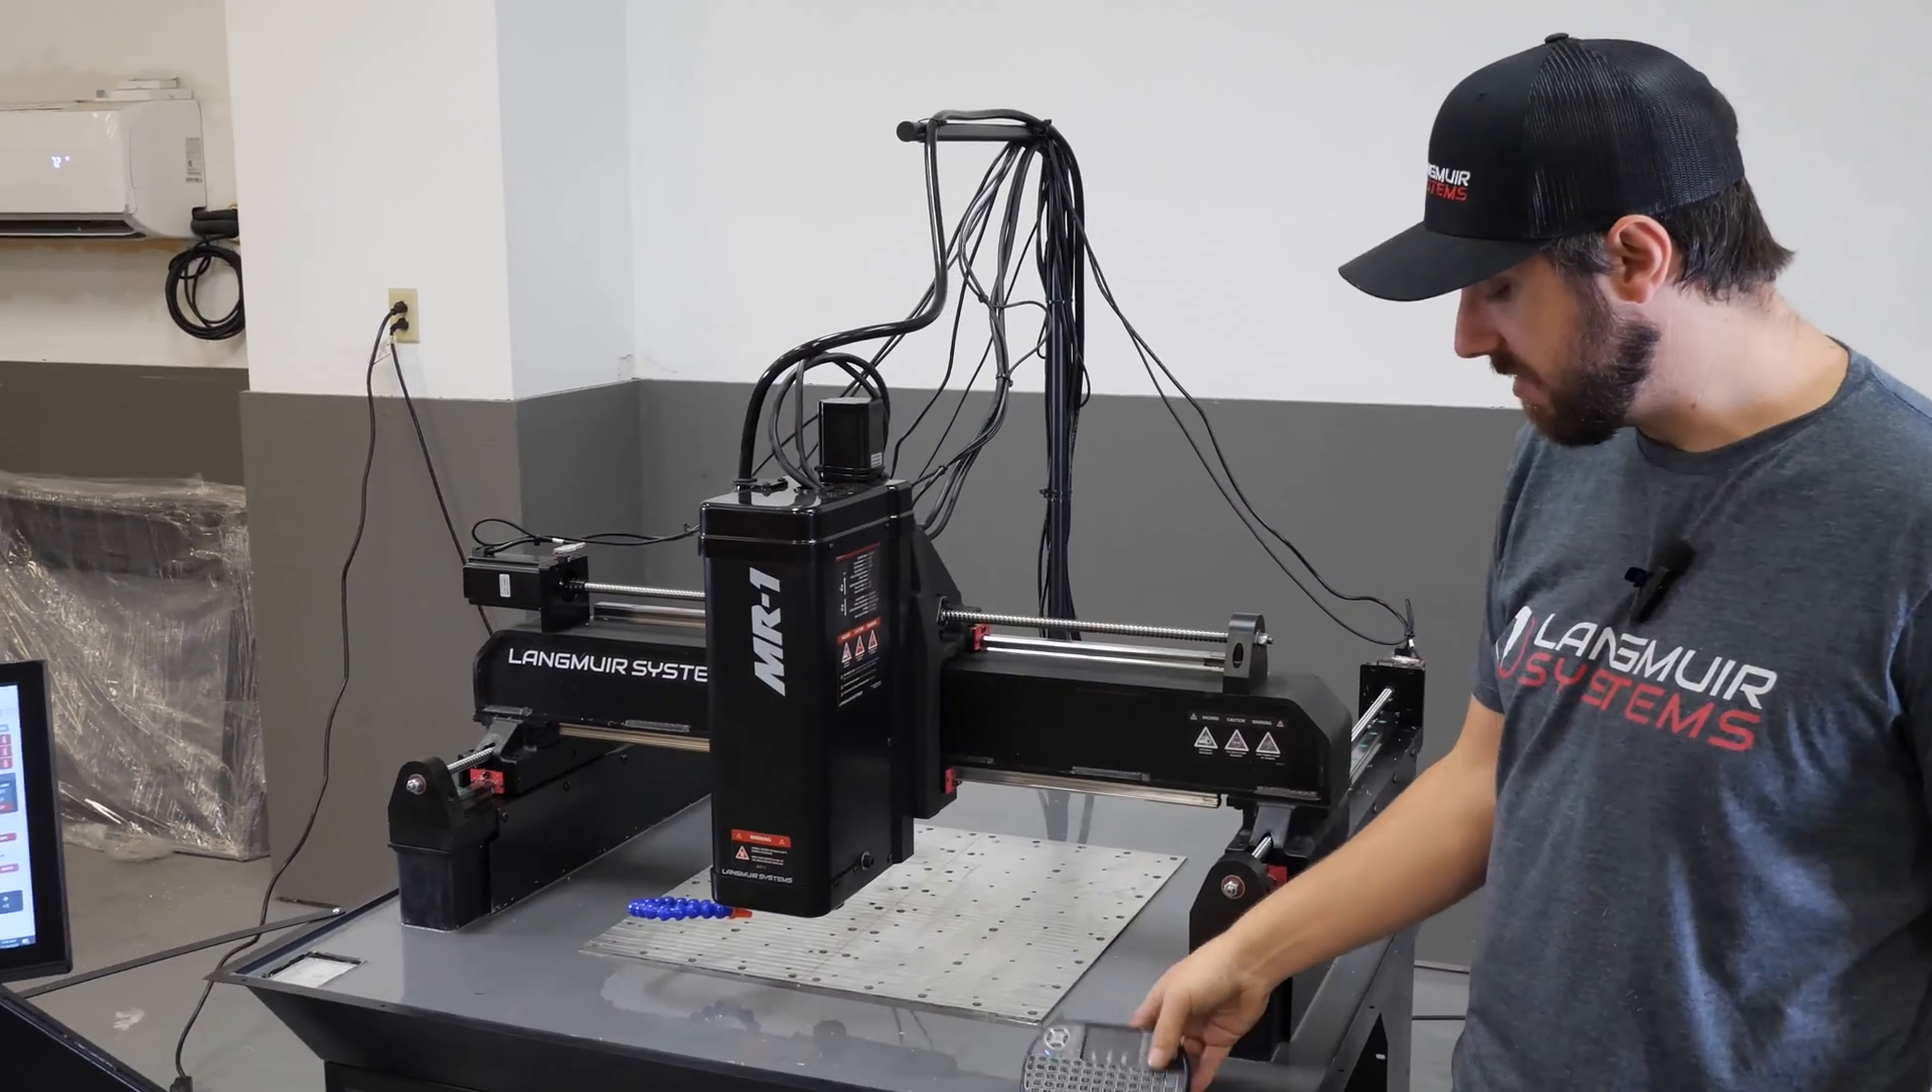Now with the spindle back on or spindle cover back on, the machine's ready to run again. I've got the spindle now in the up position.